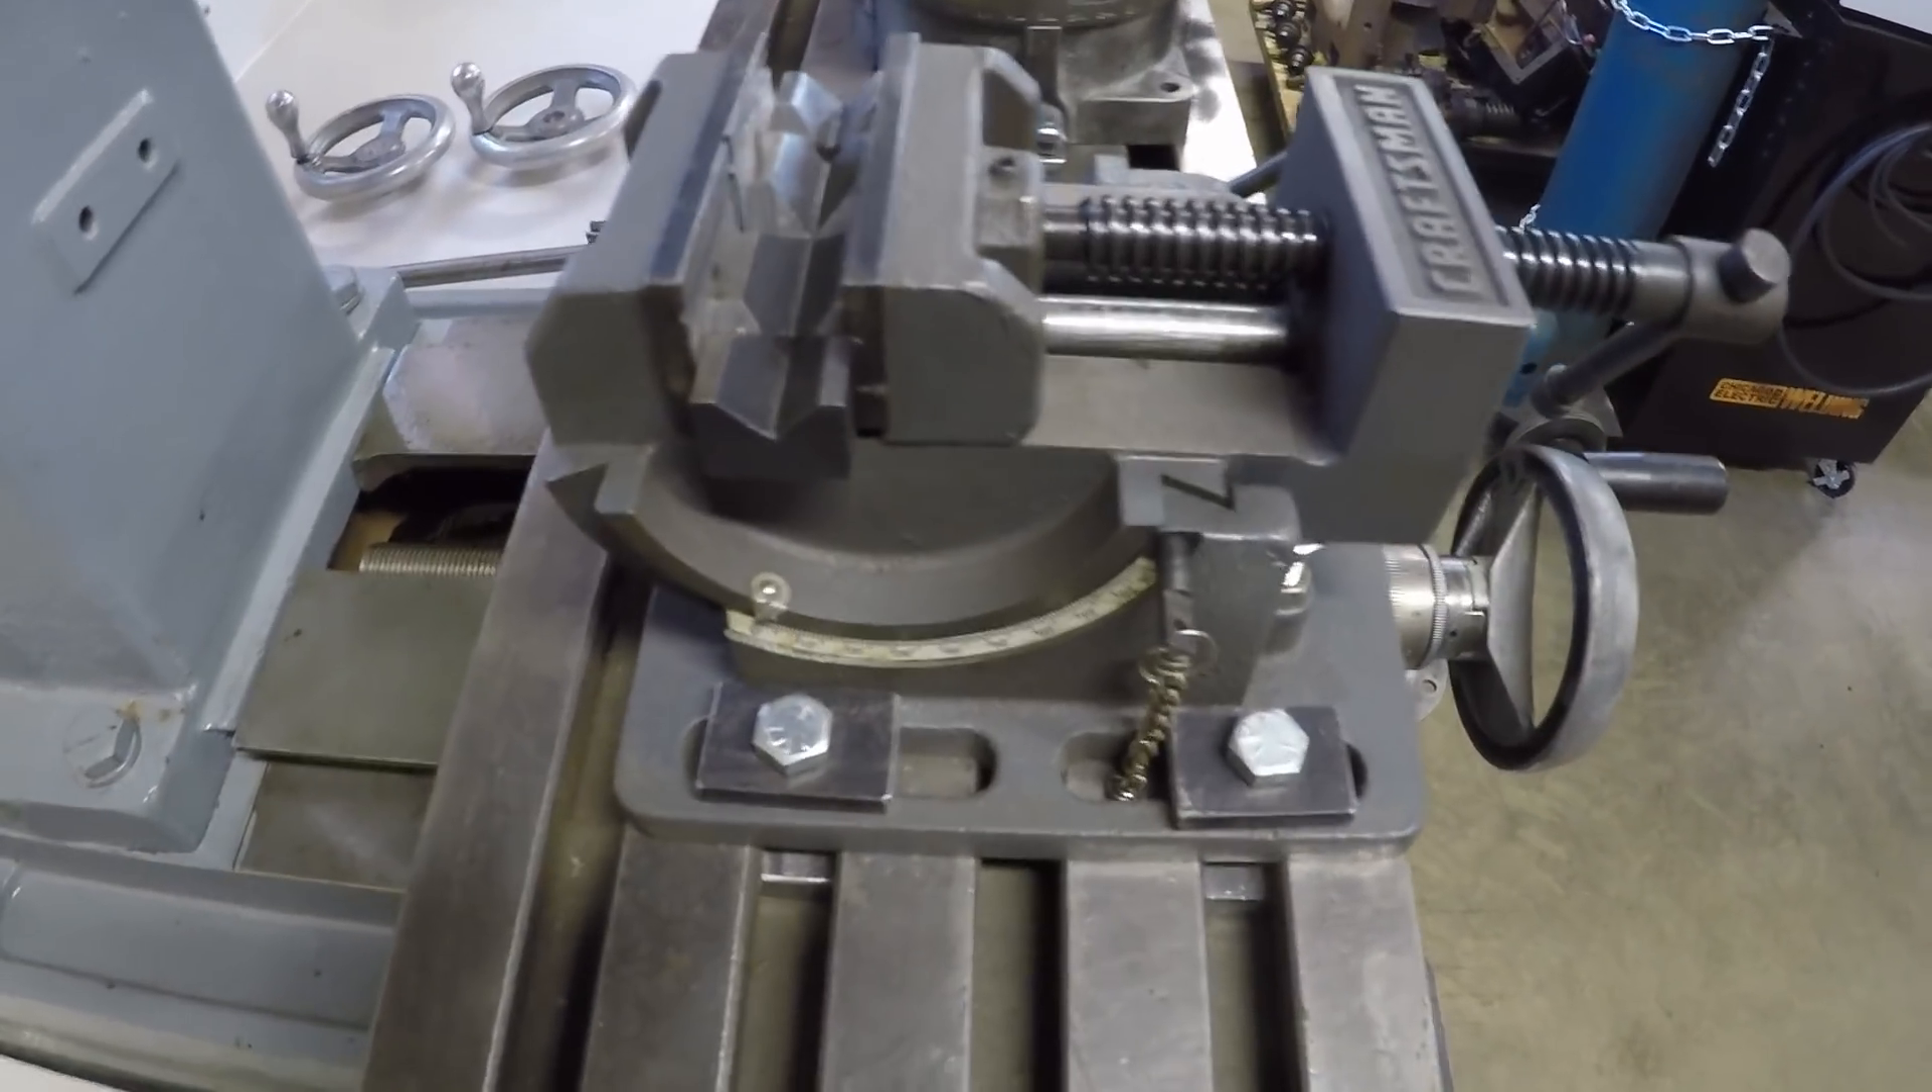Here is a Craftsman's machining vise. Got it all bolted down to the table right now.